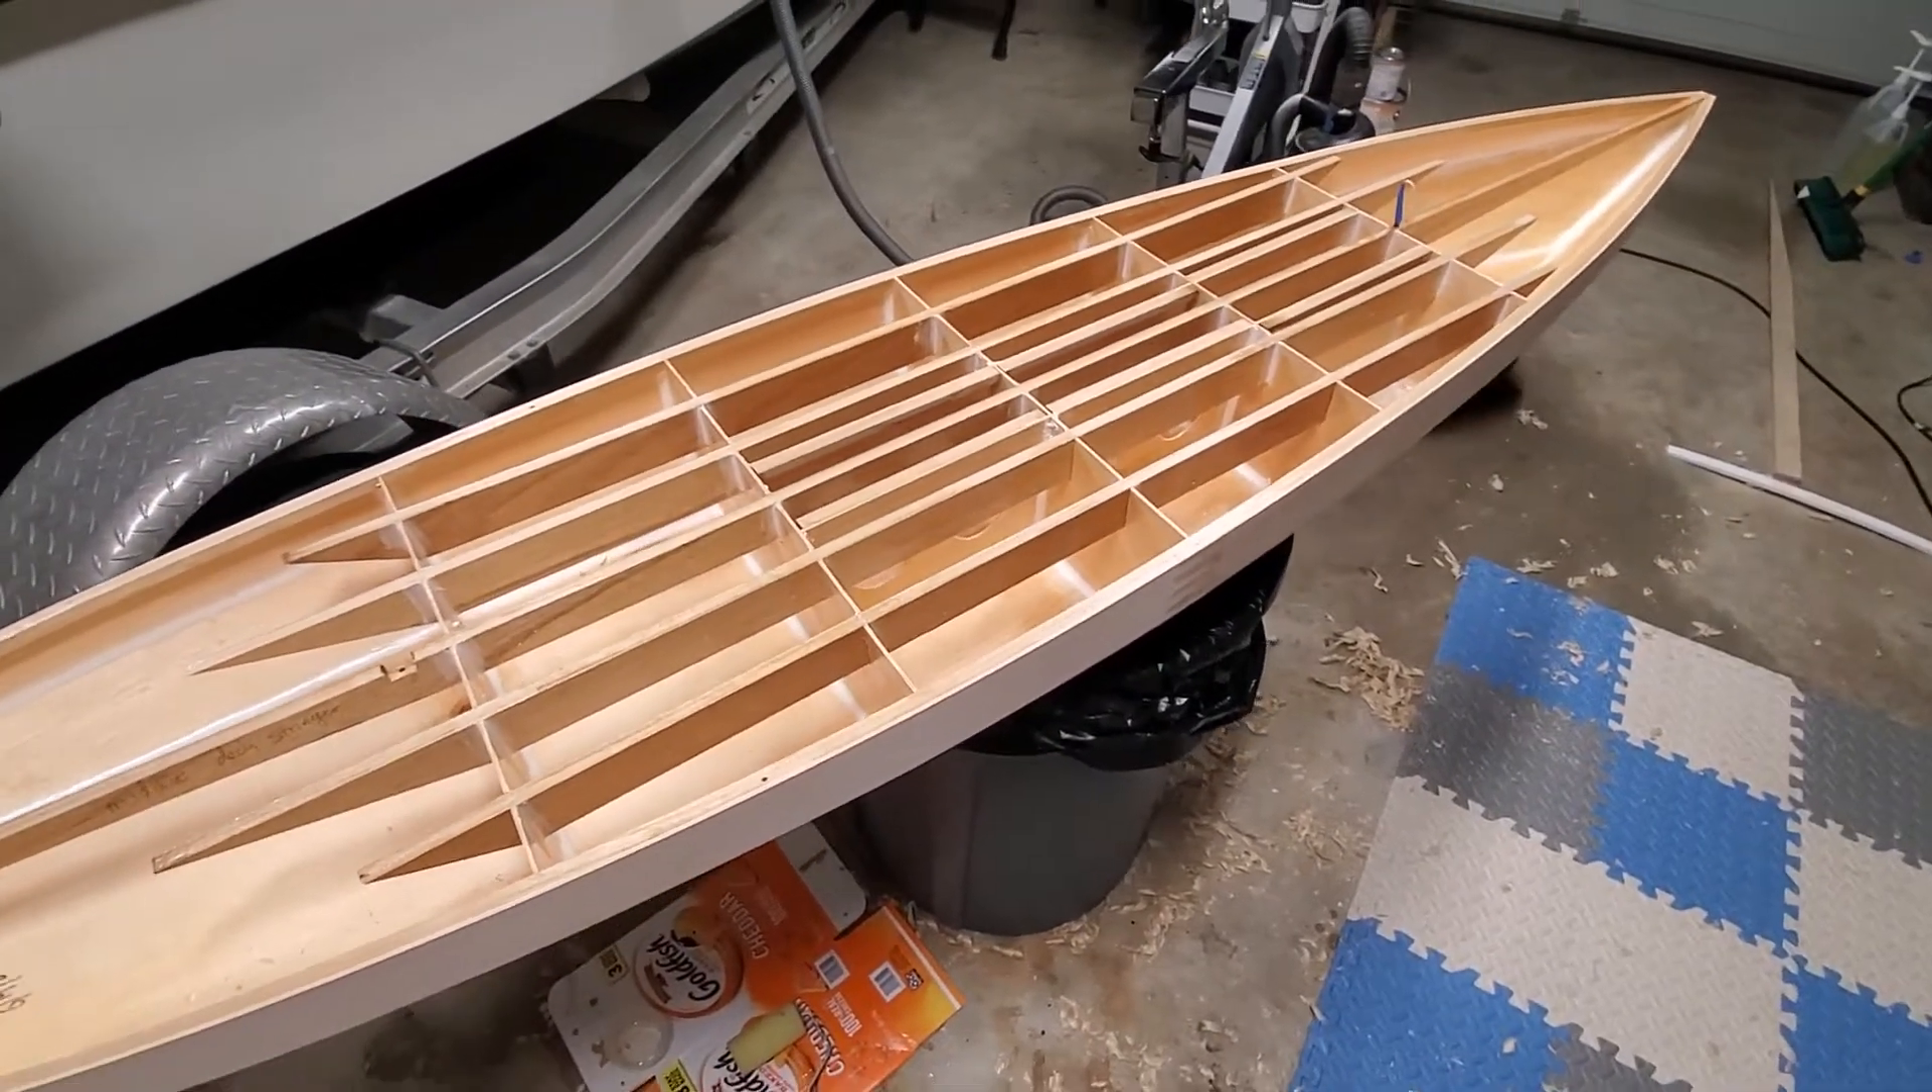This is my CNC cut plywood downwind foil board and I'm about to put the deck on.